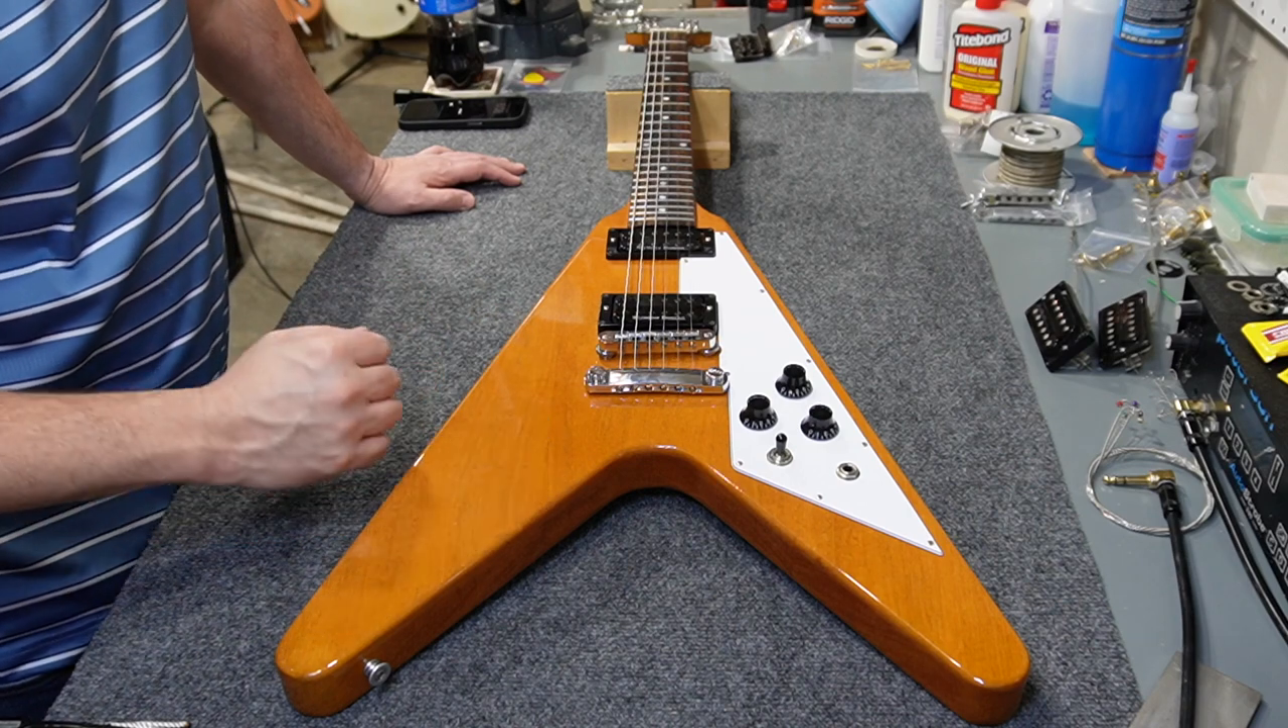Okay obviously the strings are on now.